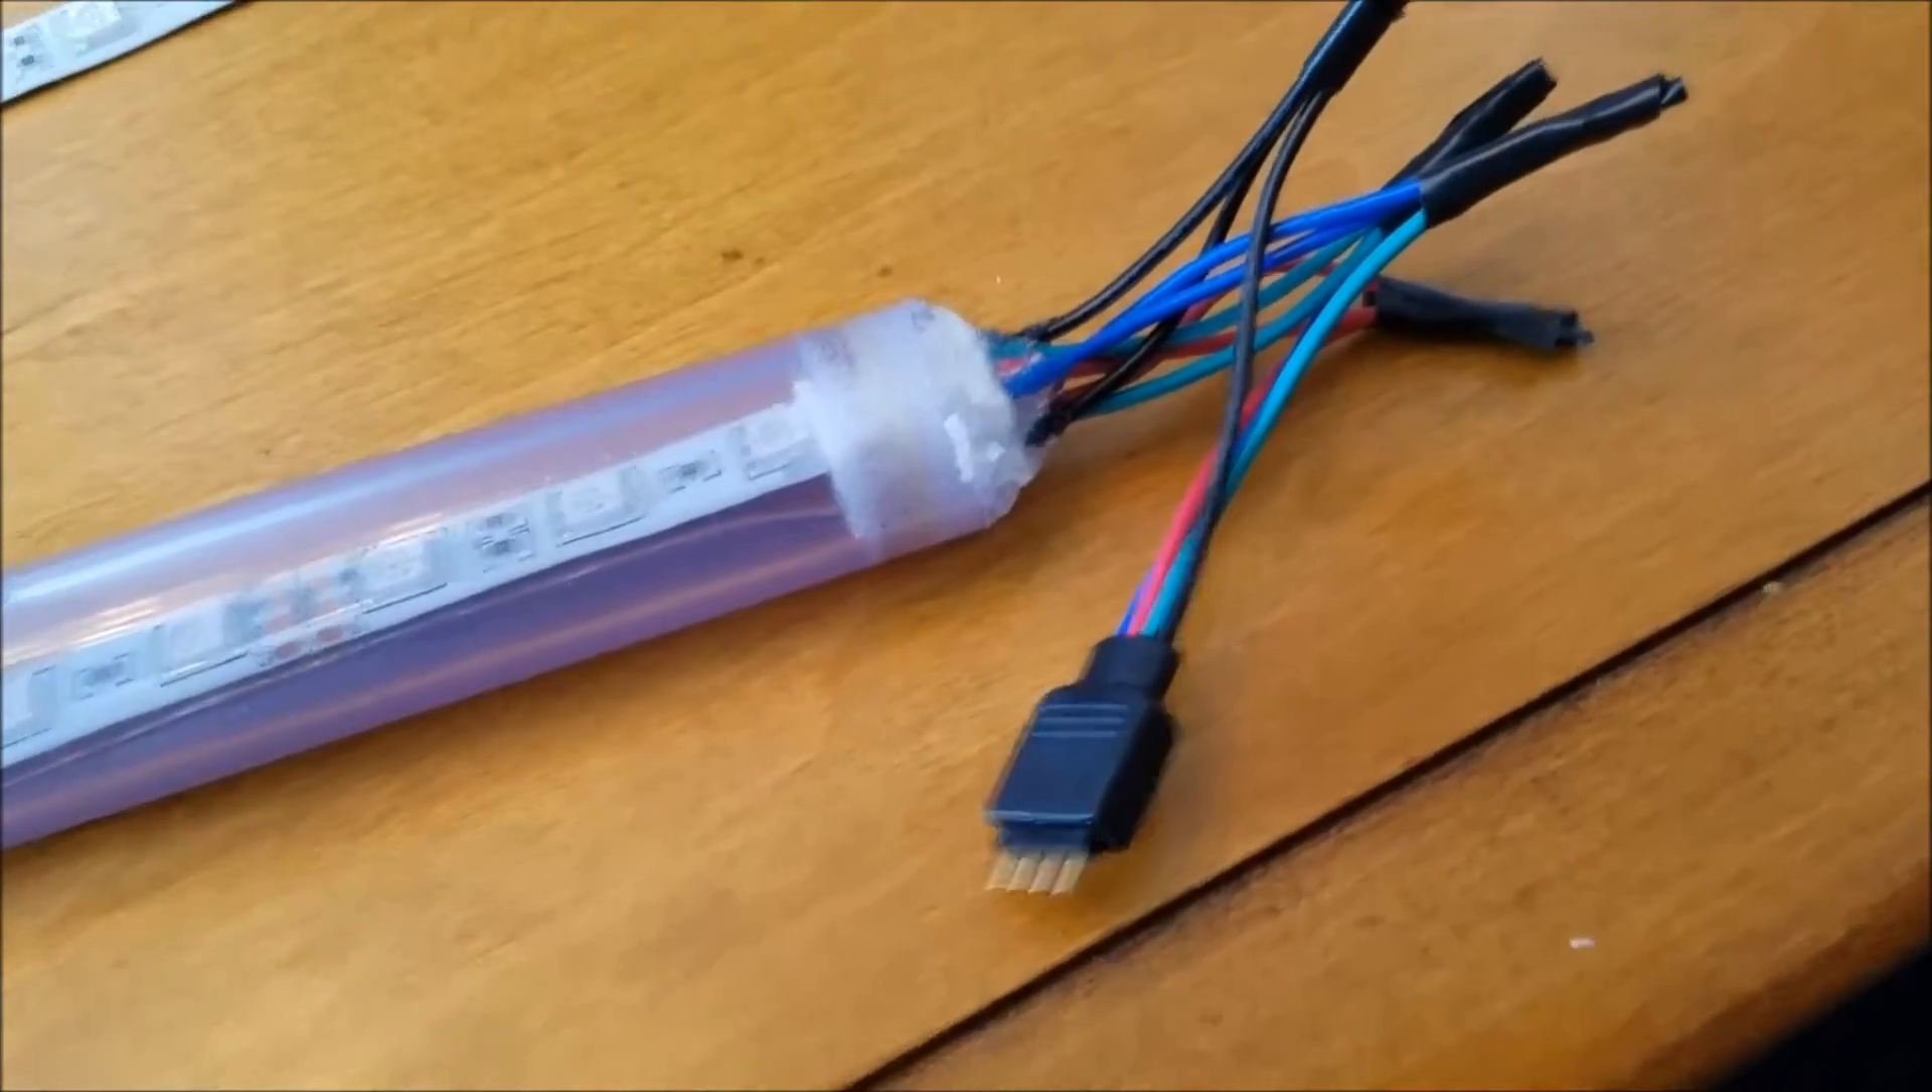Here we've got the four pin adapter wired in.